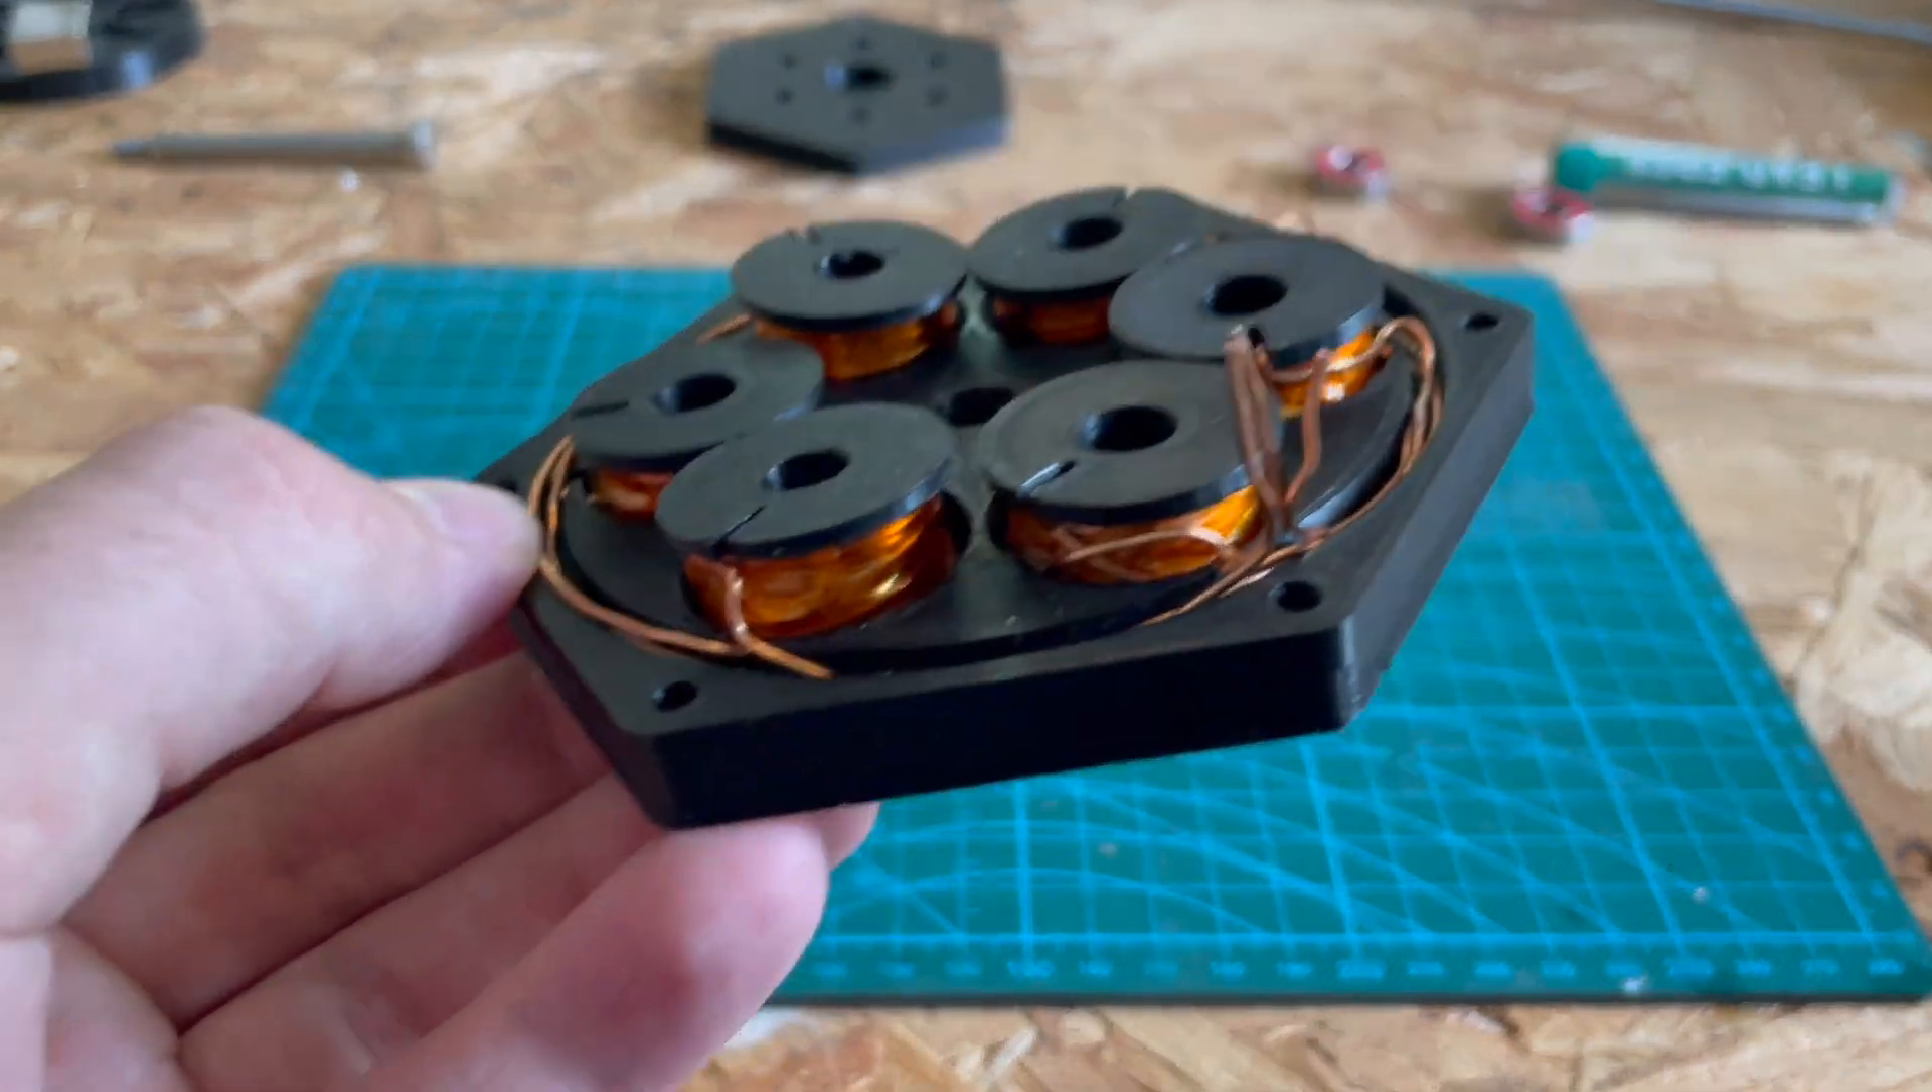I finally managed to fit all six coils uh into the lower half of the stator.